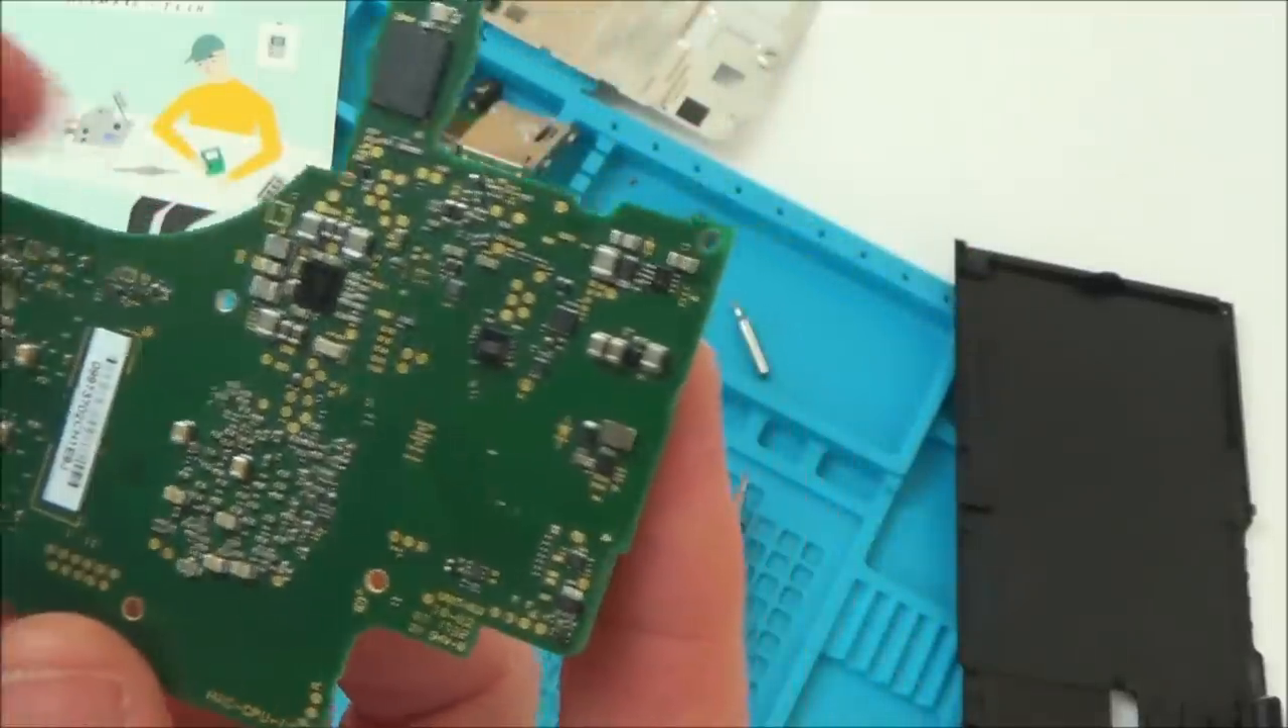So we have the board out now.